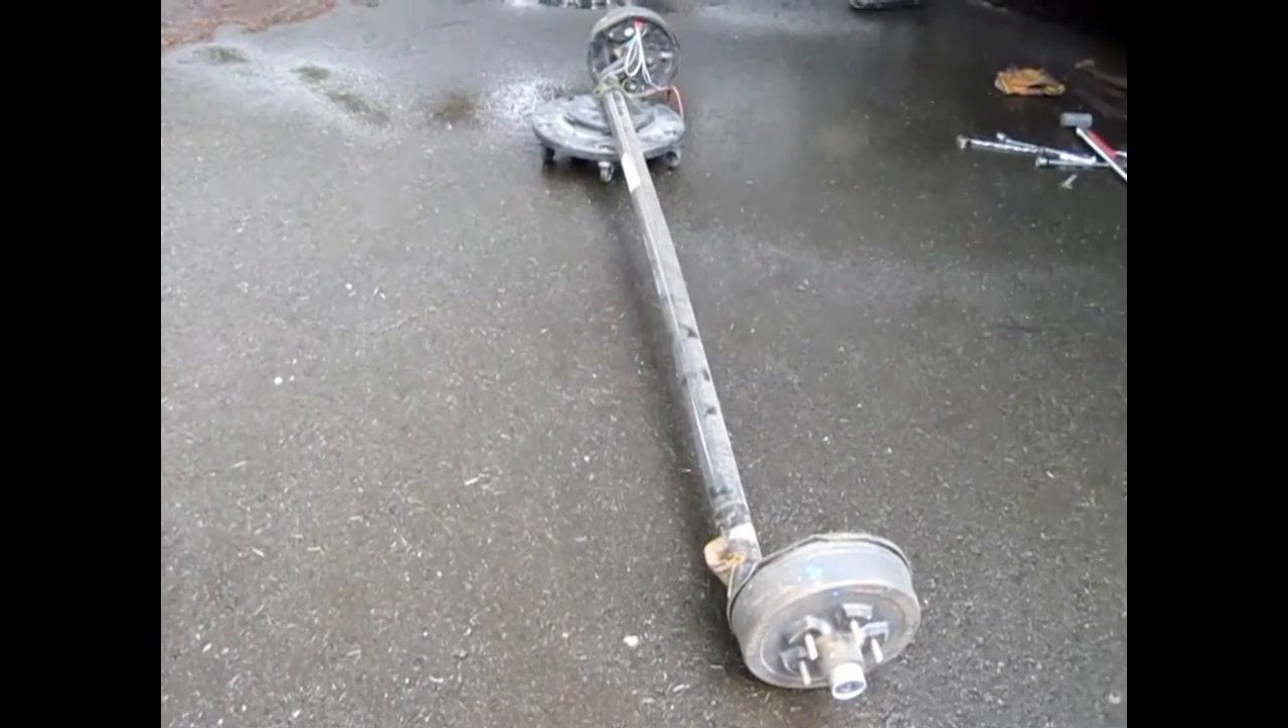All right, got the axle out.